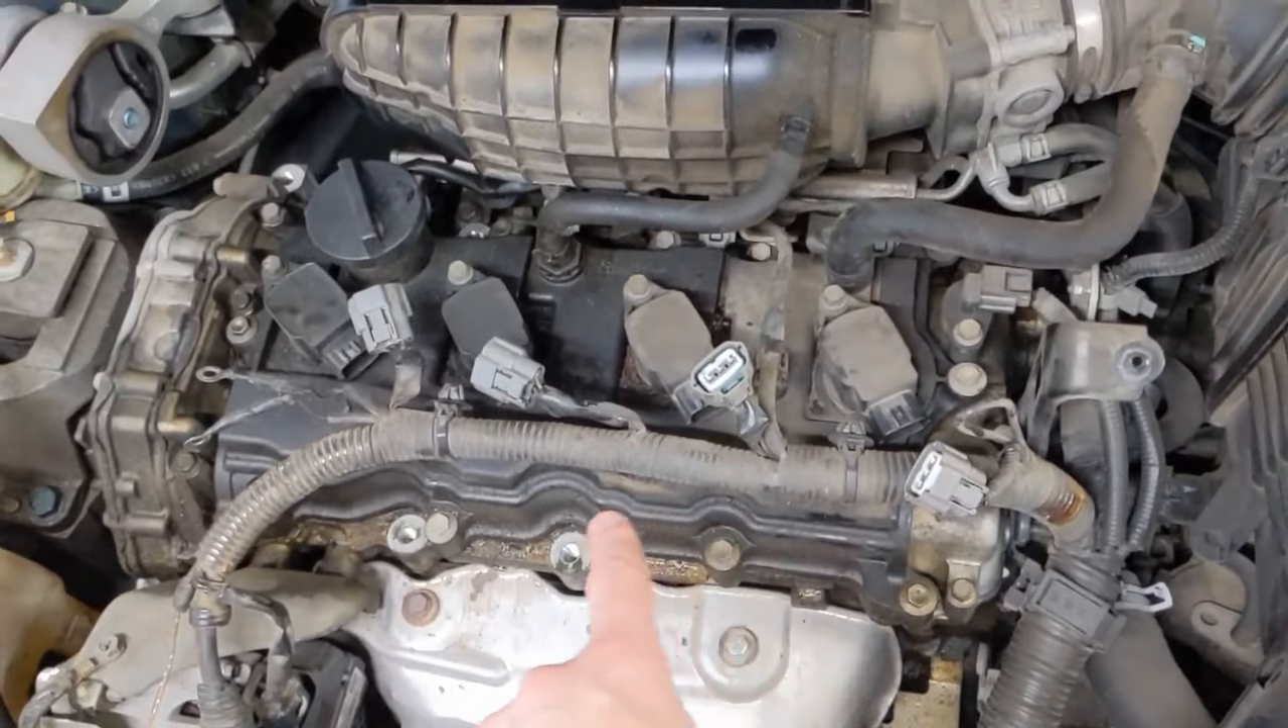All we have left are the ignition coils to pull off The two hoses and then a series of 10 millimeter bolts around it and it should pop off.